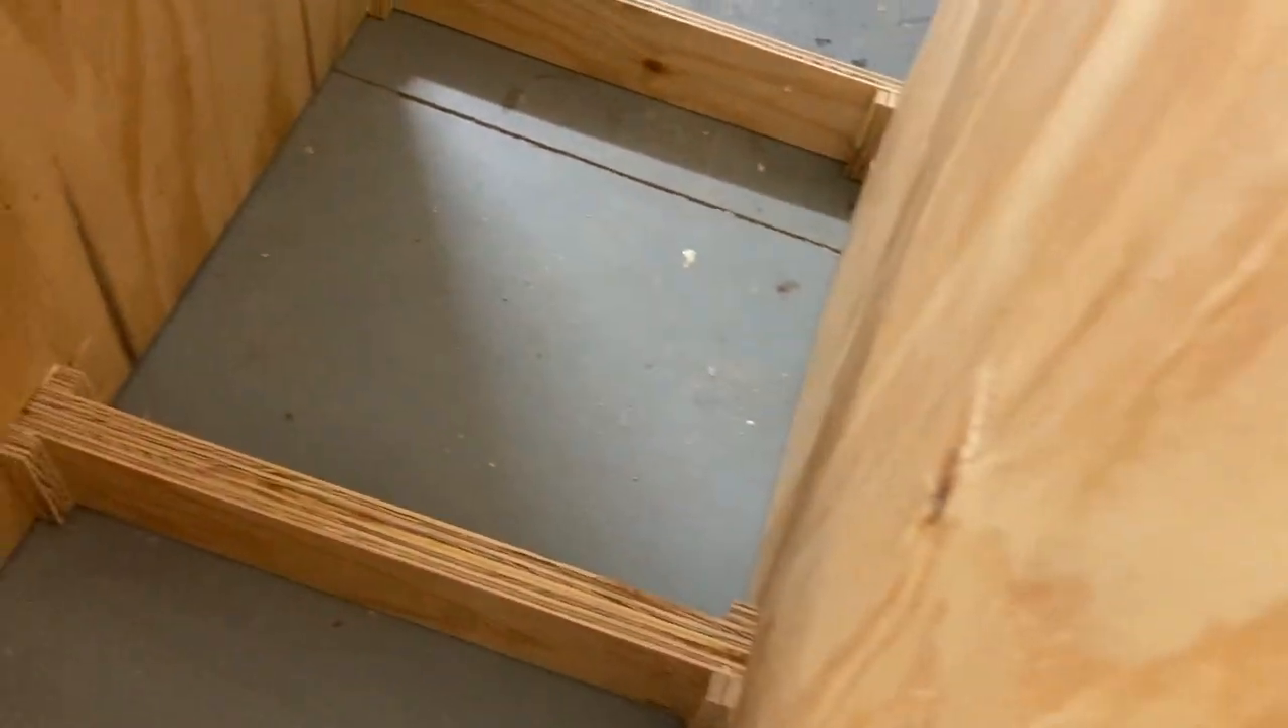Here you can see all those small reinforcement pieces that I added.